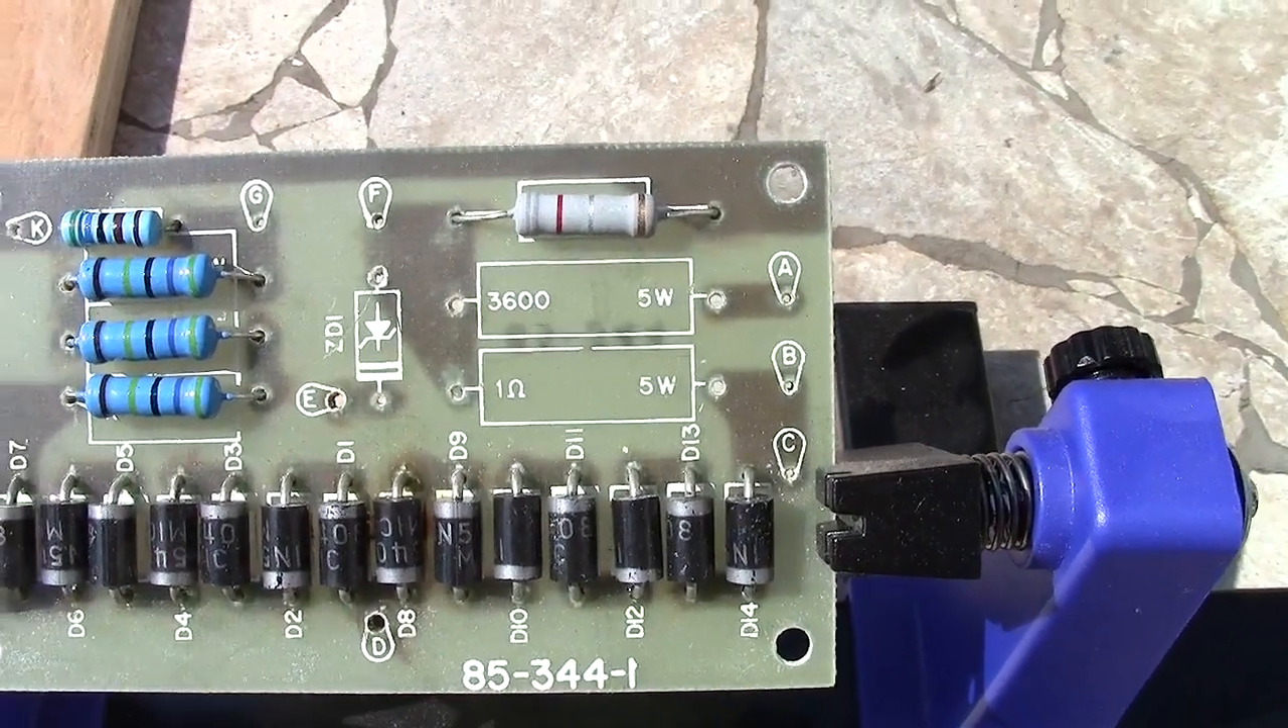I repopulated them with the 5408 3 amp diodes and I replaced all the resistors with metal film resistors and I haven't replaced the 3 .6 K yet and the one ohm.